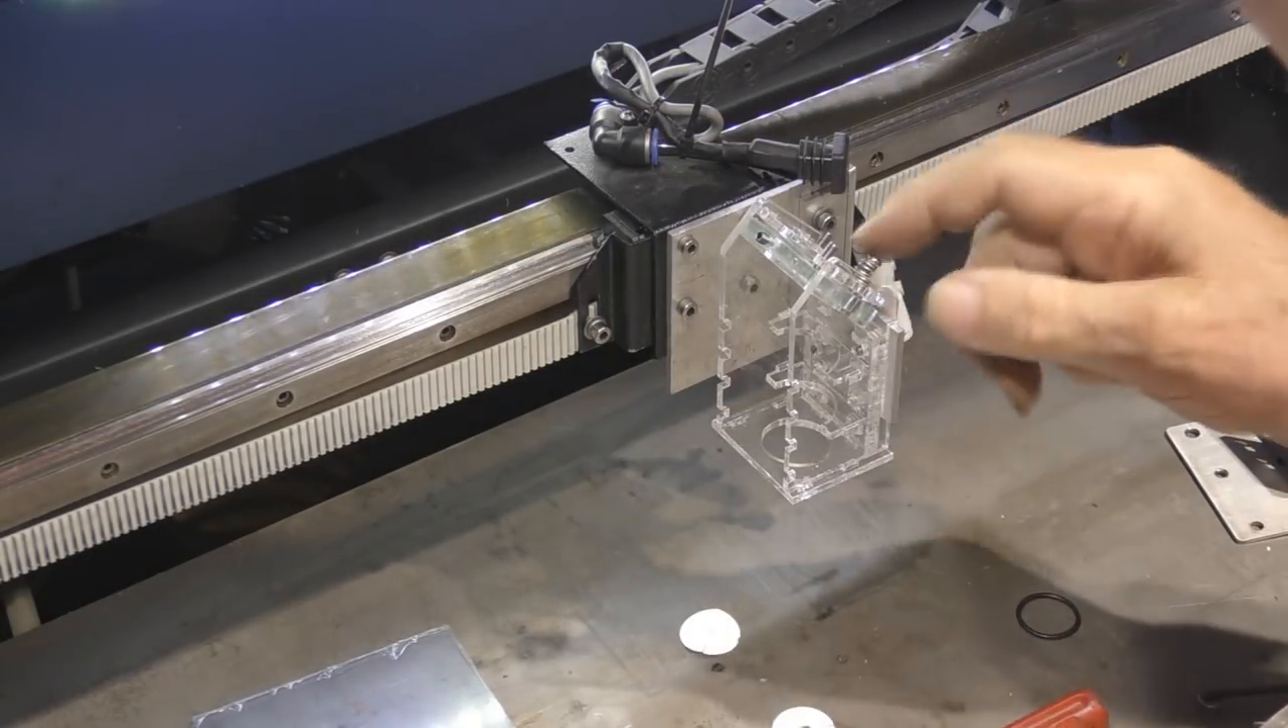I've got the head mounted on the bracket now.